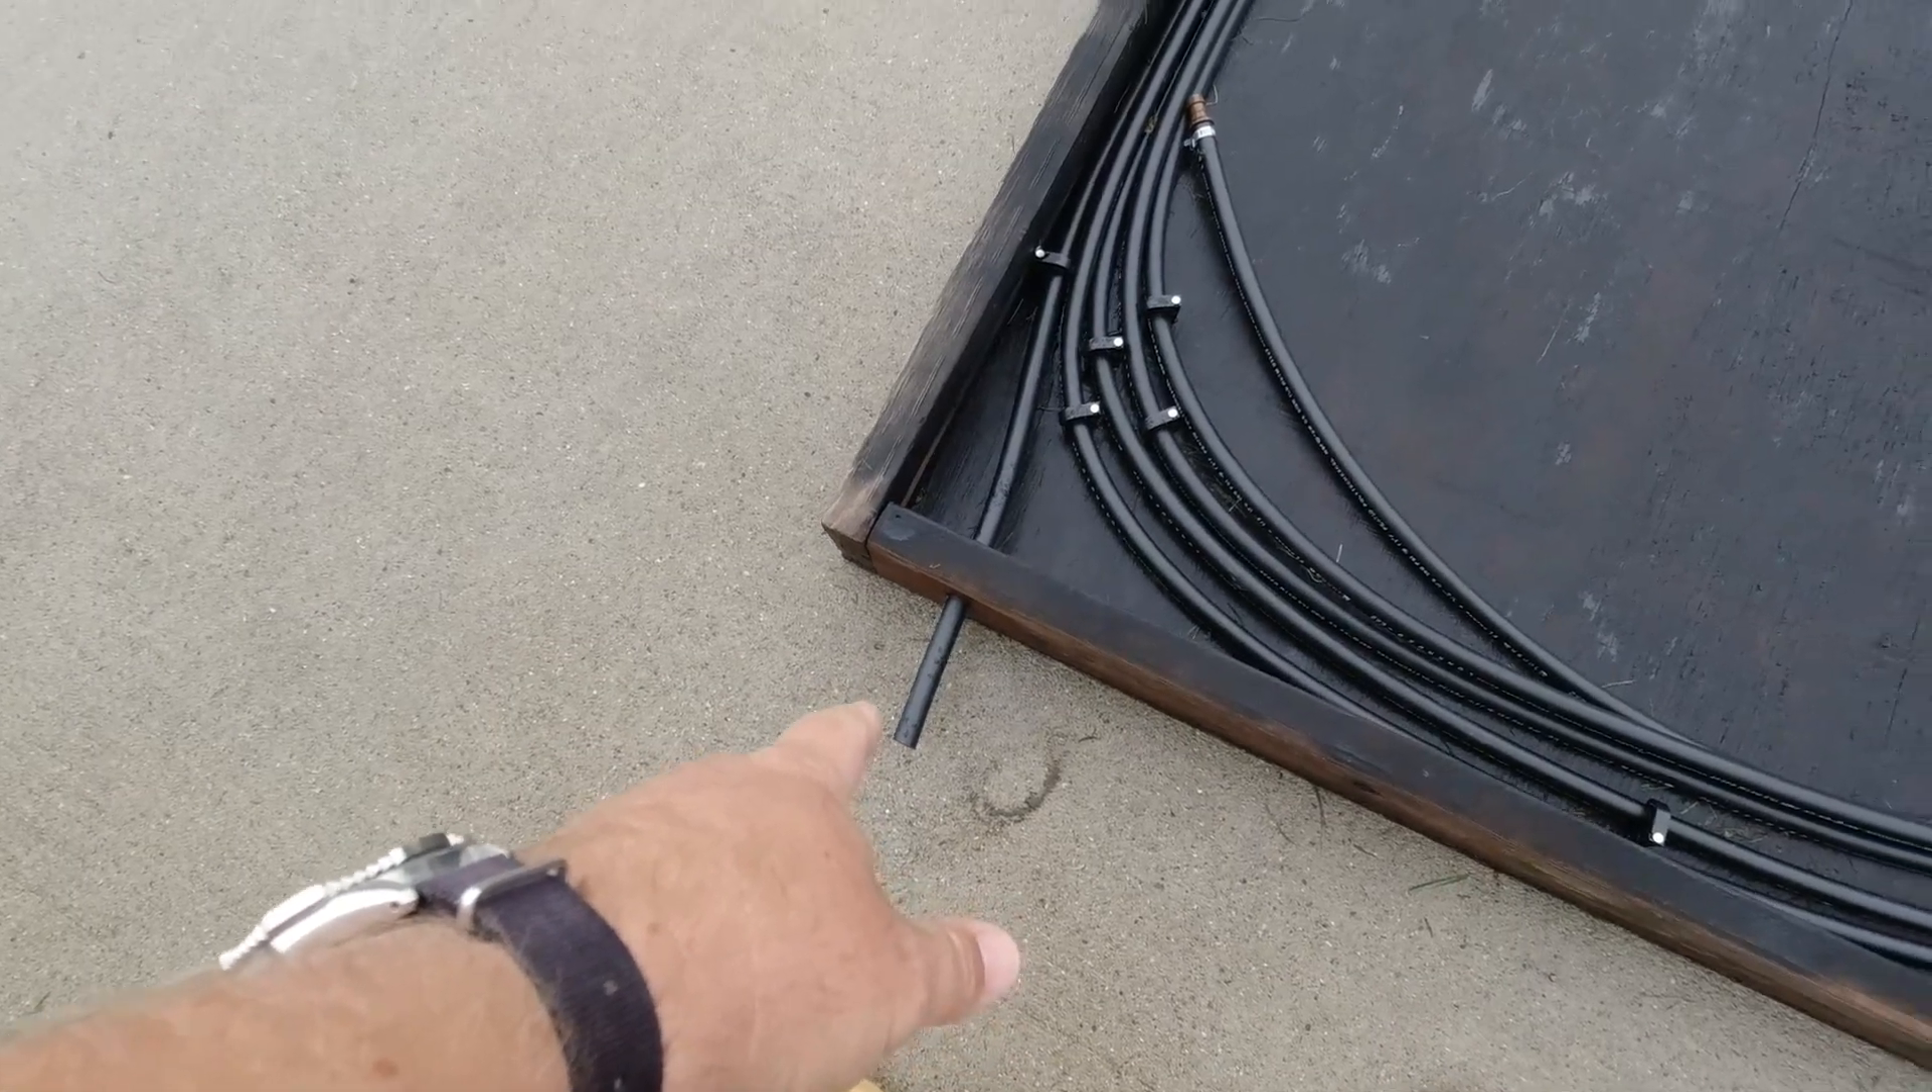I still need to put the hose fitting on here.